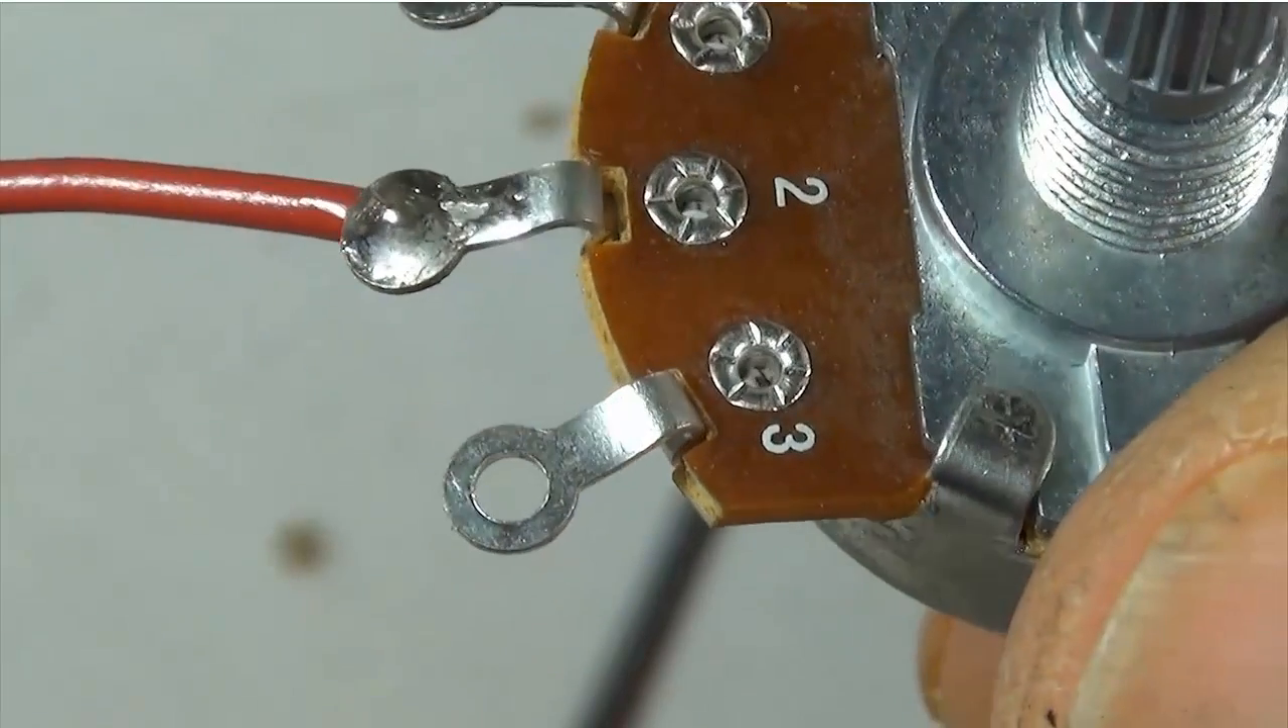I filled up the entire eyelet full with solder.